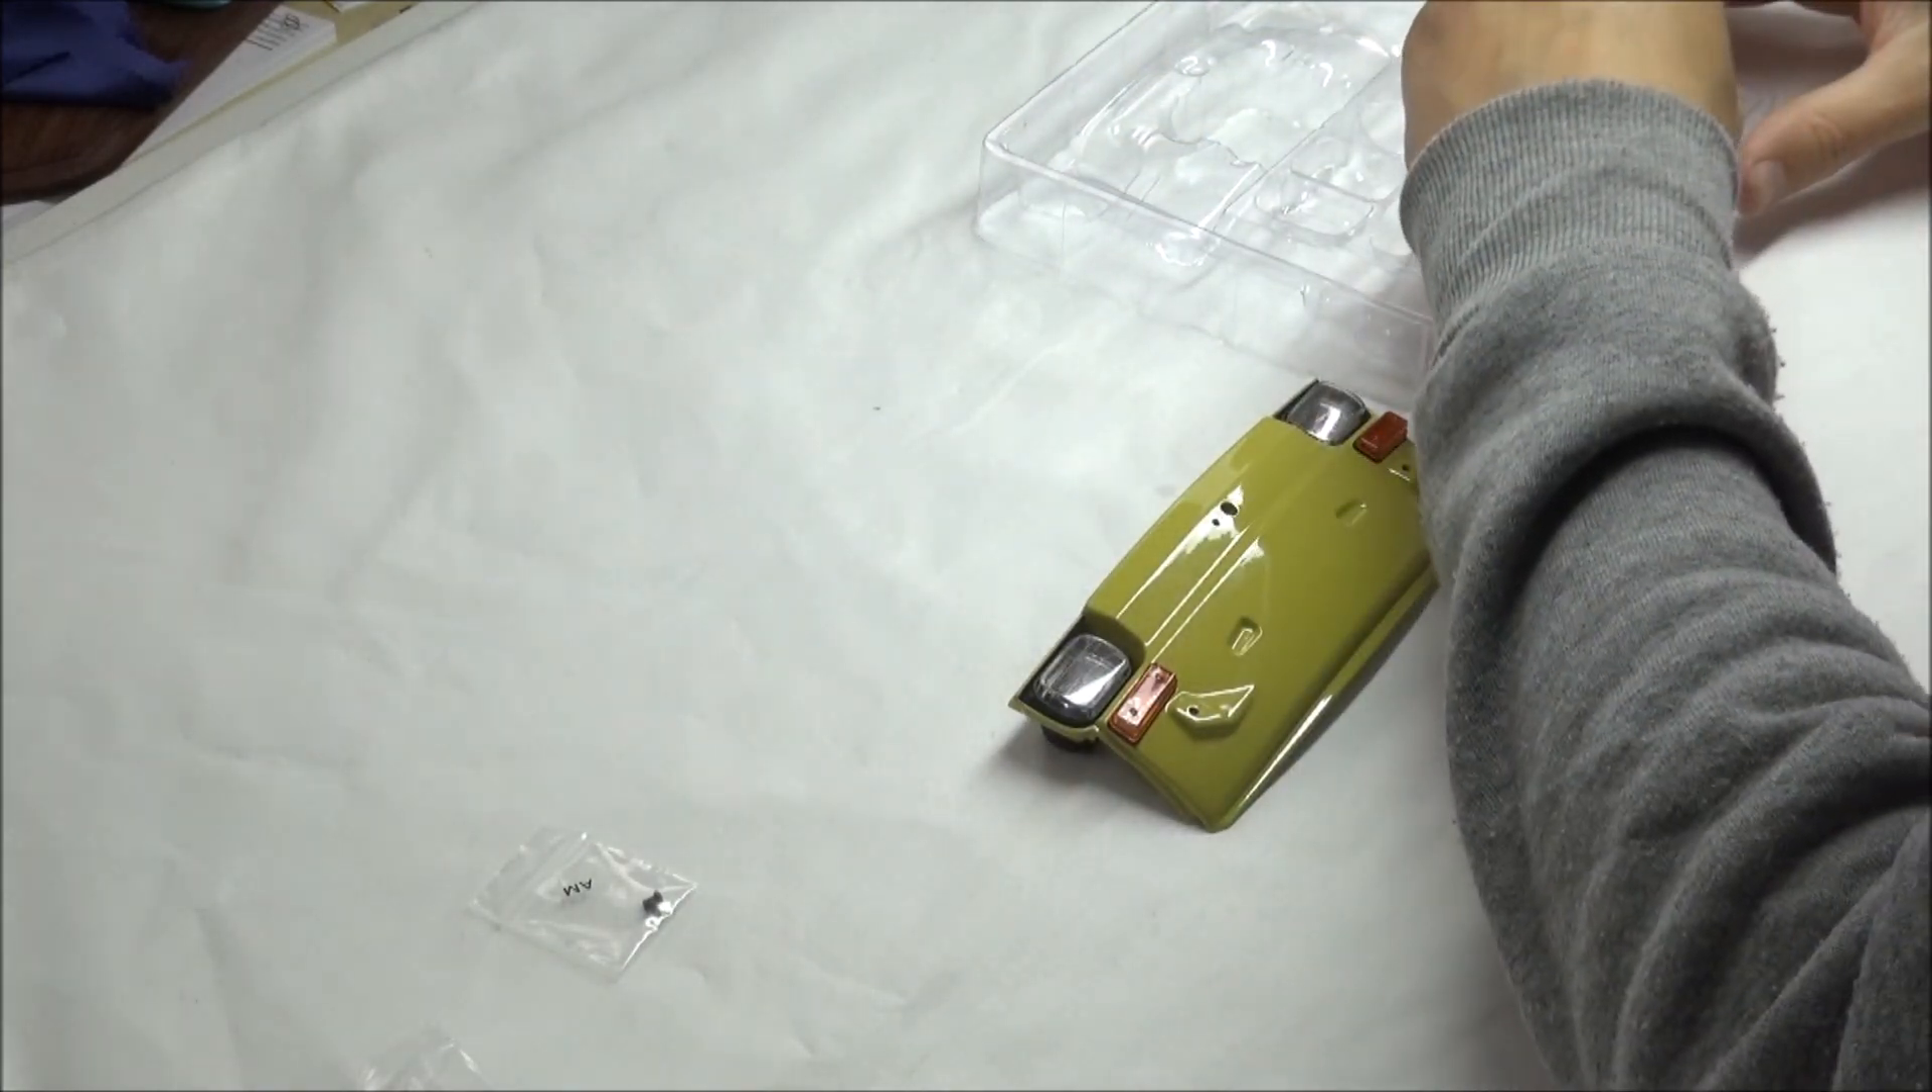So, dann haben wir jetzt auch die zwei Blinker jetzt hier dran.